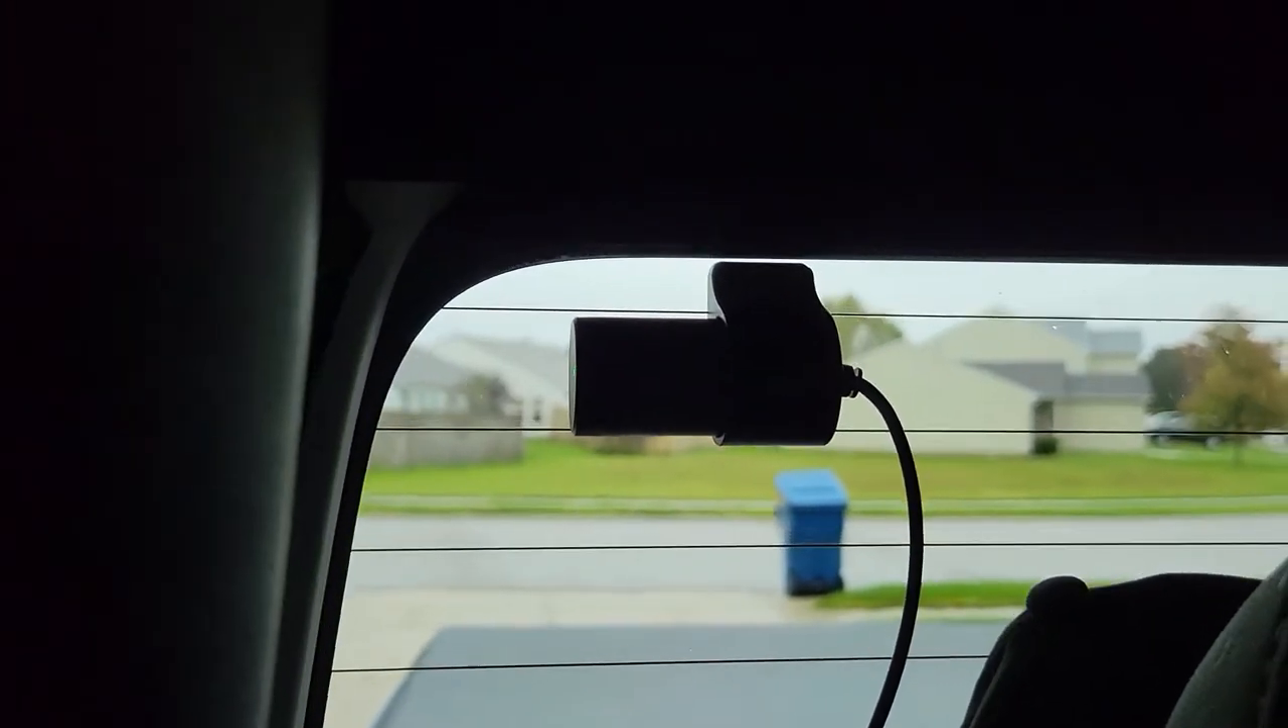I haven't zip tied the cable to this camera up yet but that is the rear view camera and I just mounted it up in the corner there.